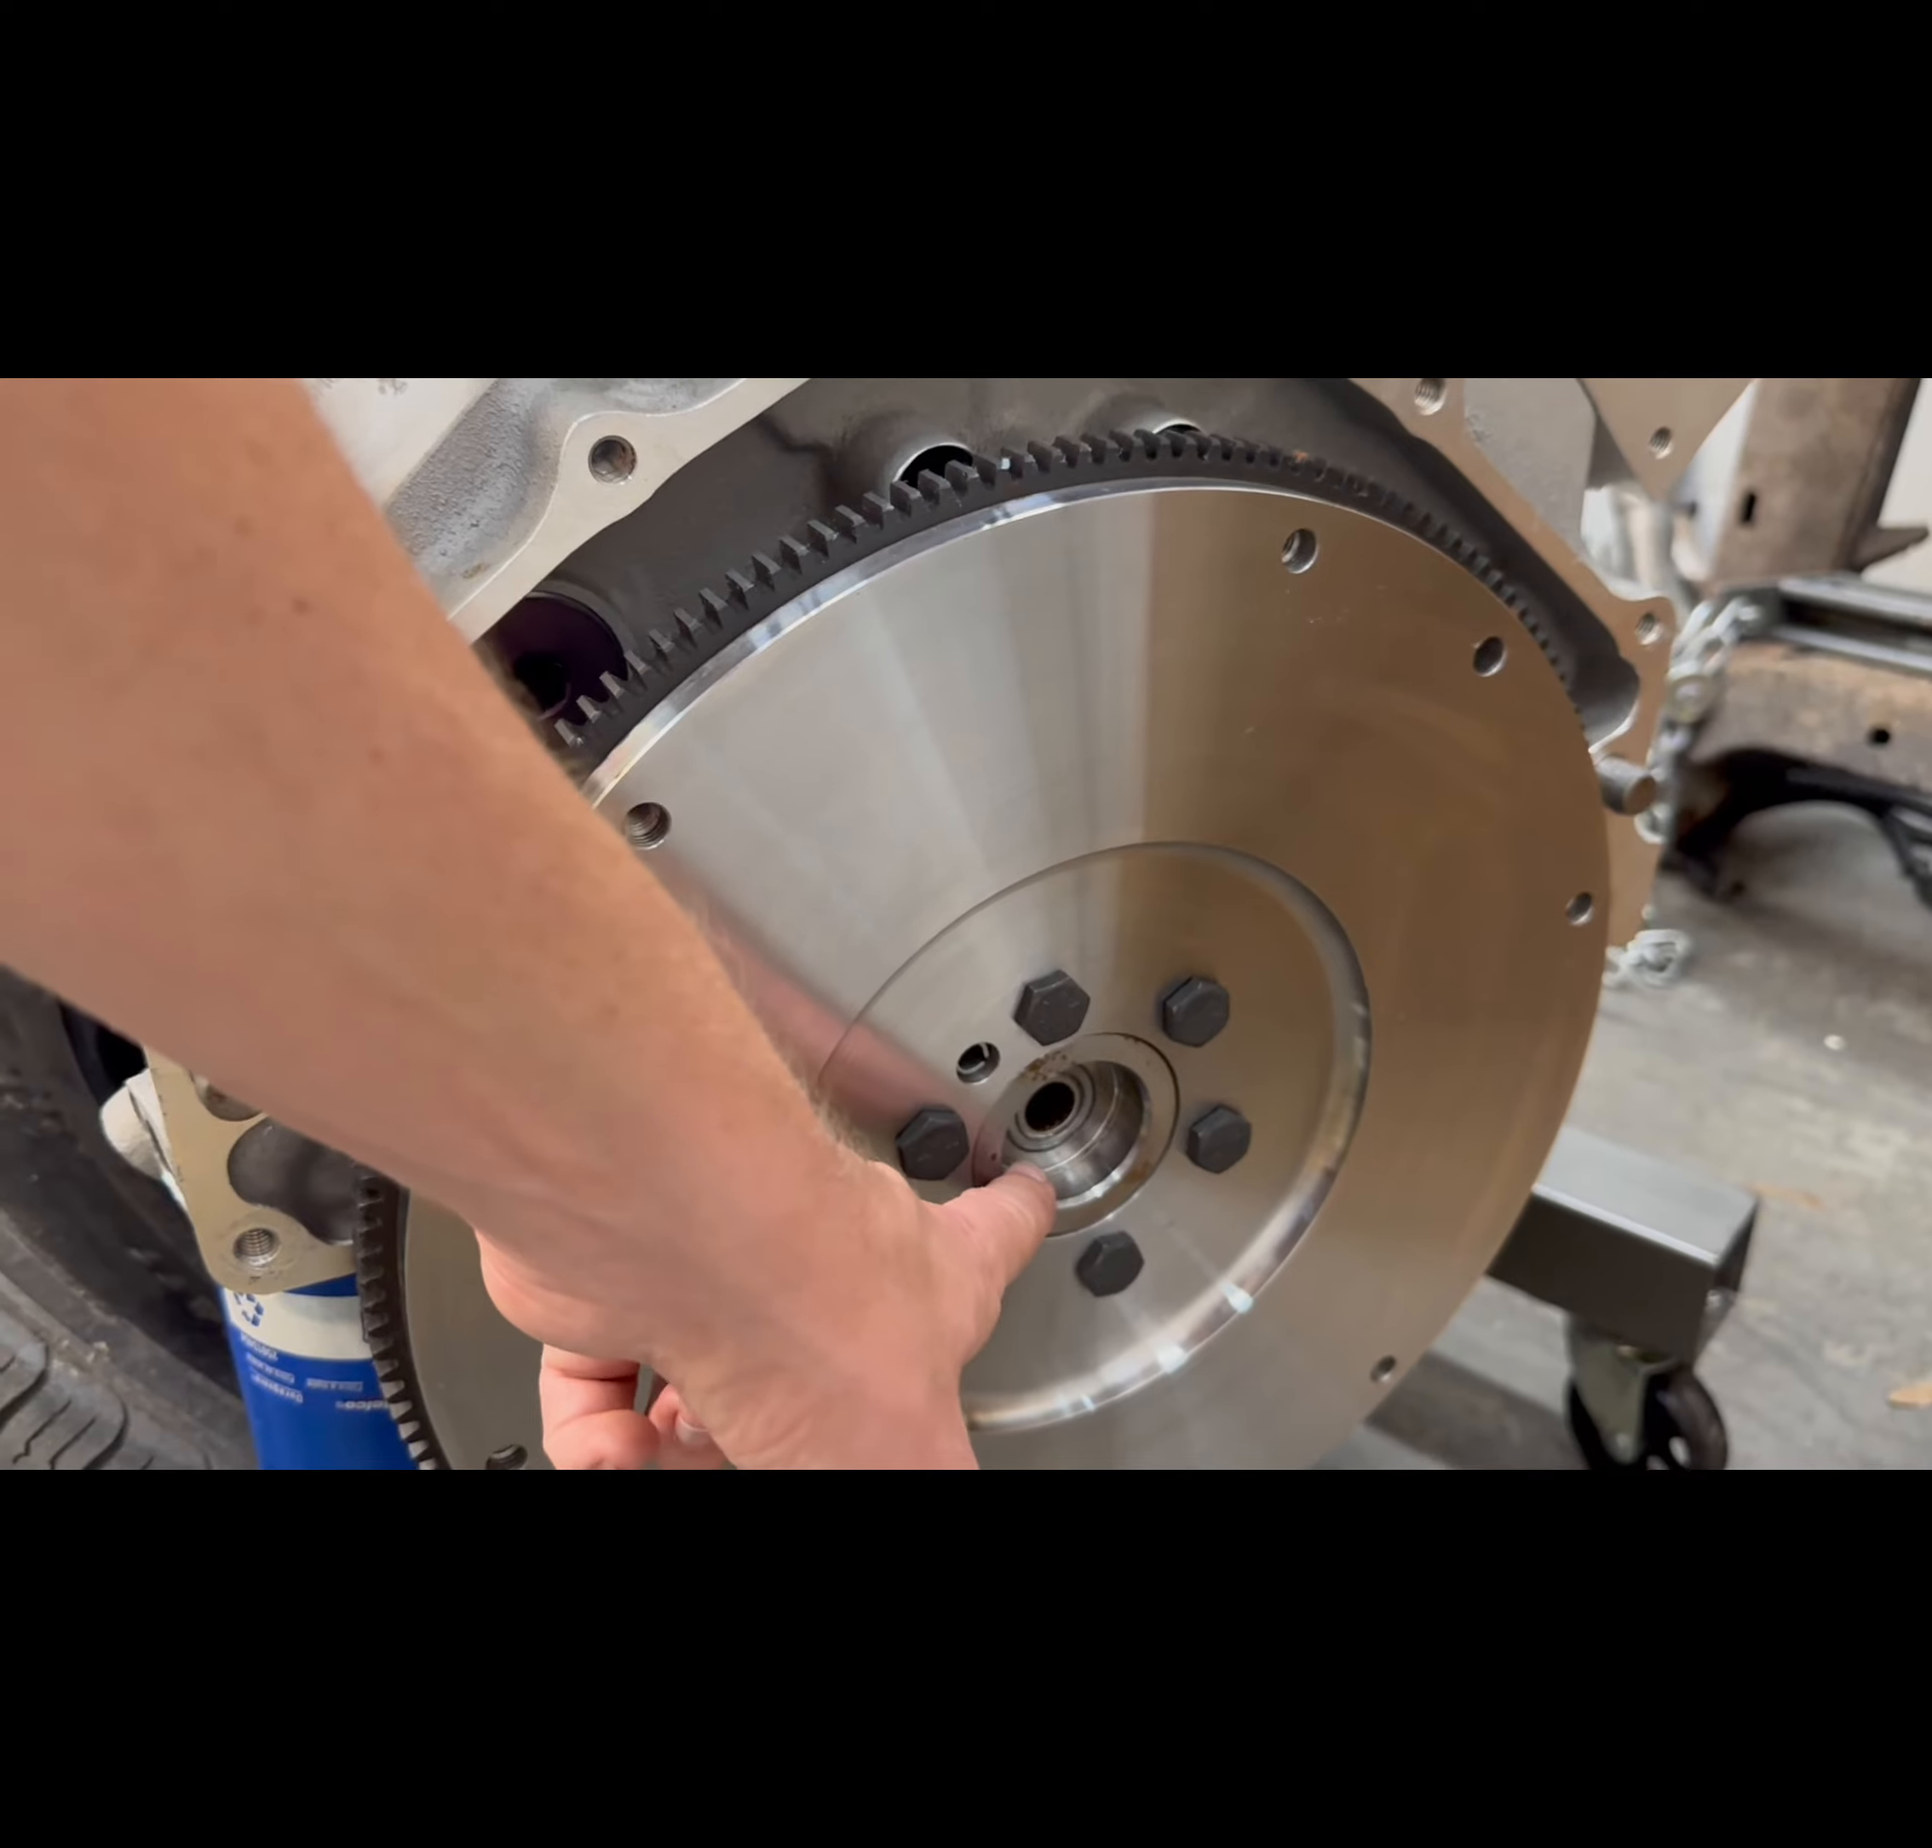So then we moved on to the 427 and we removed this guy and we removed that because we installed this guy beautiful billet flywheel so we have that all bolted on and torqued up to spec.